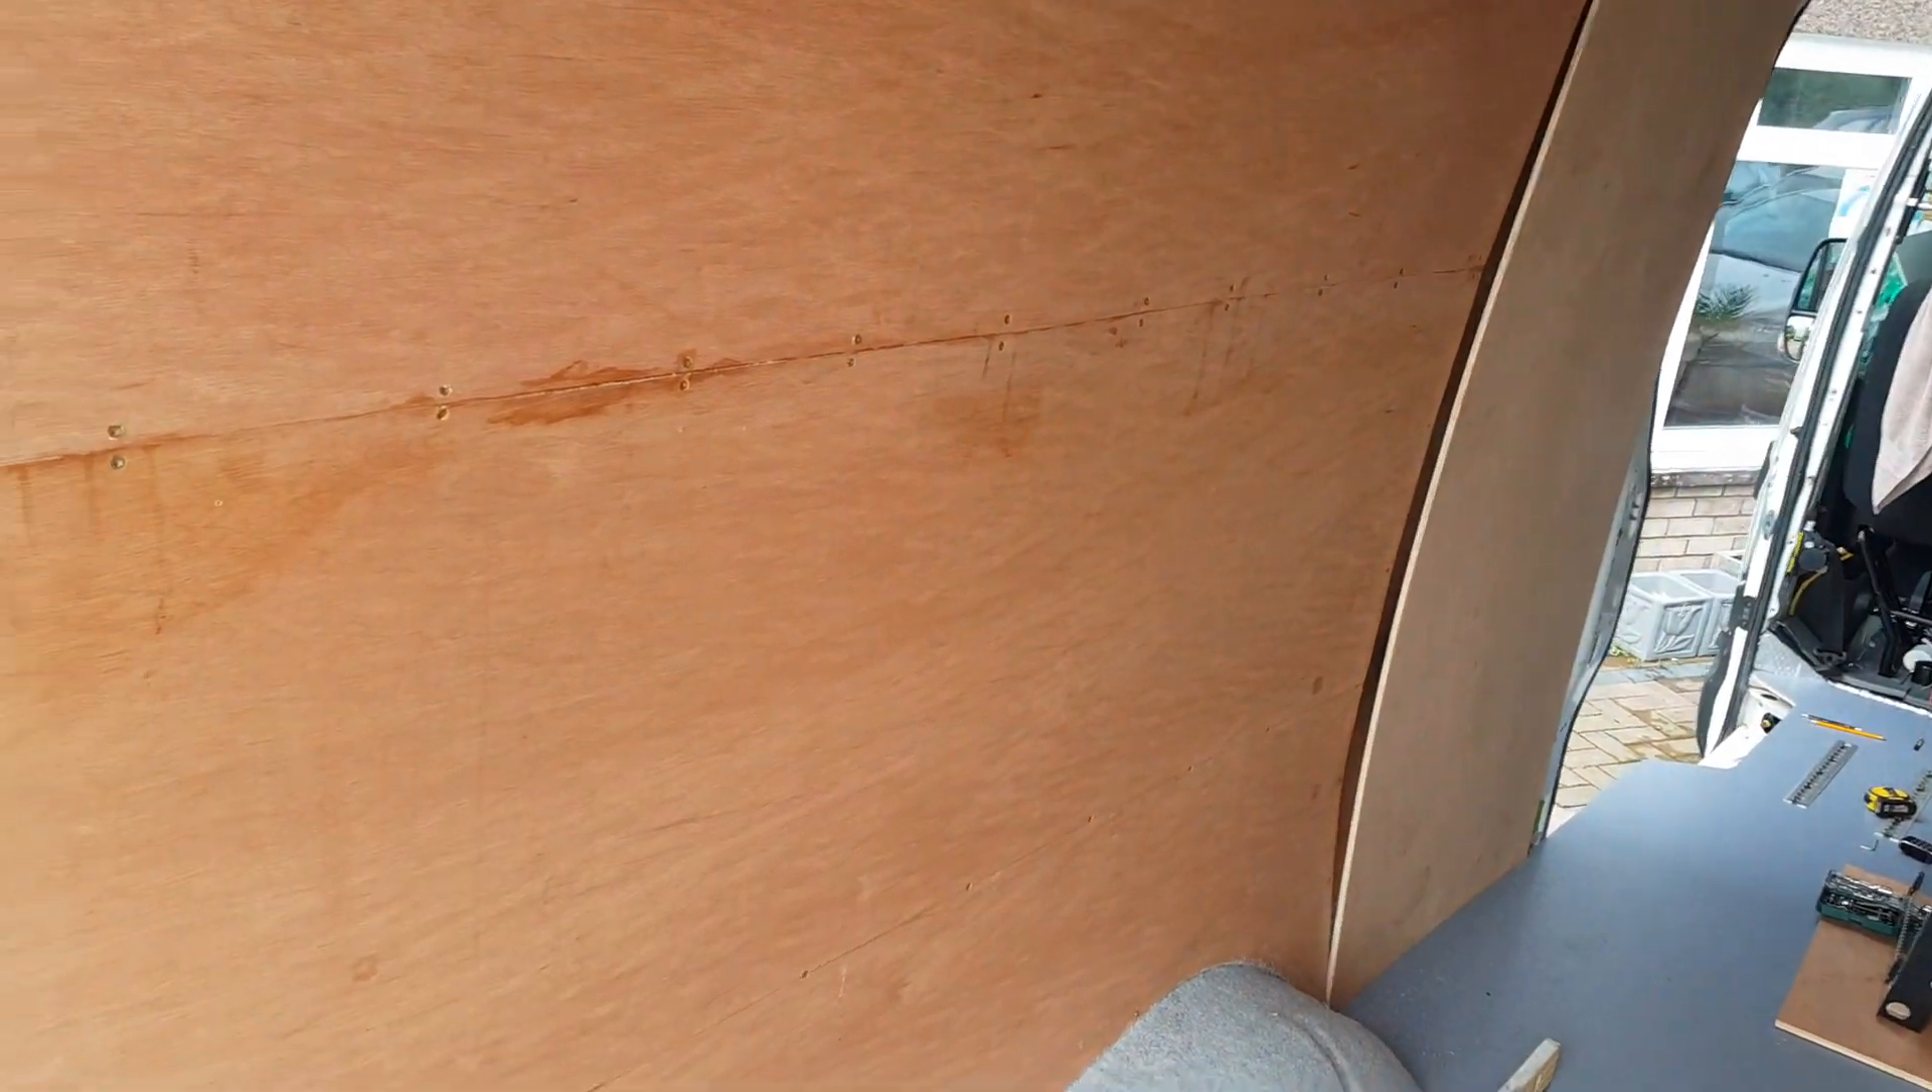So we've got the rear section side panels up so just about ready for starting construction on the beds.